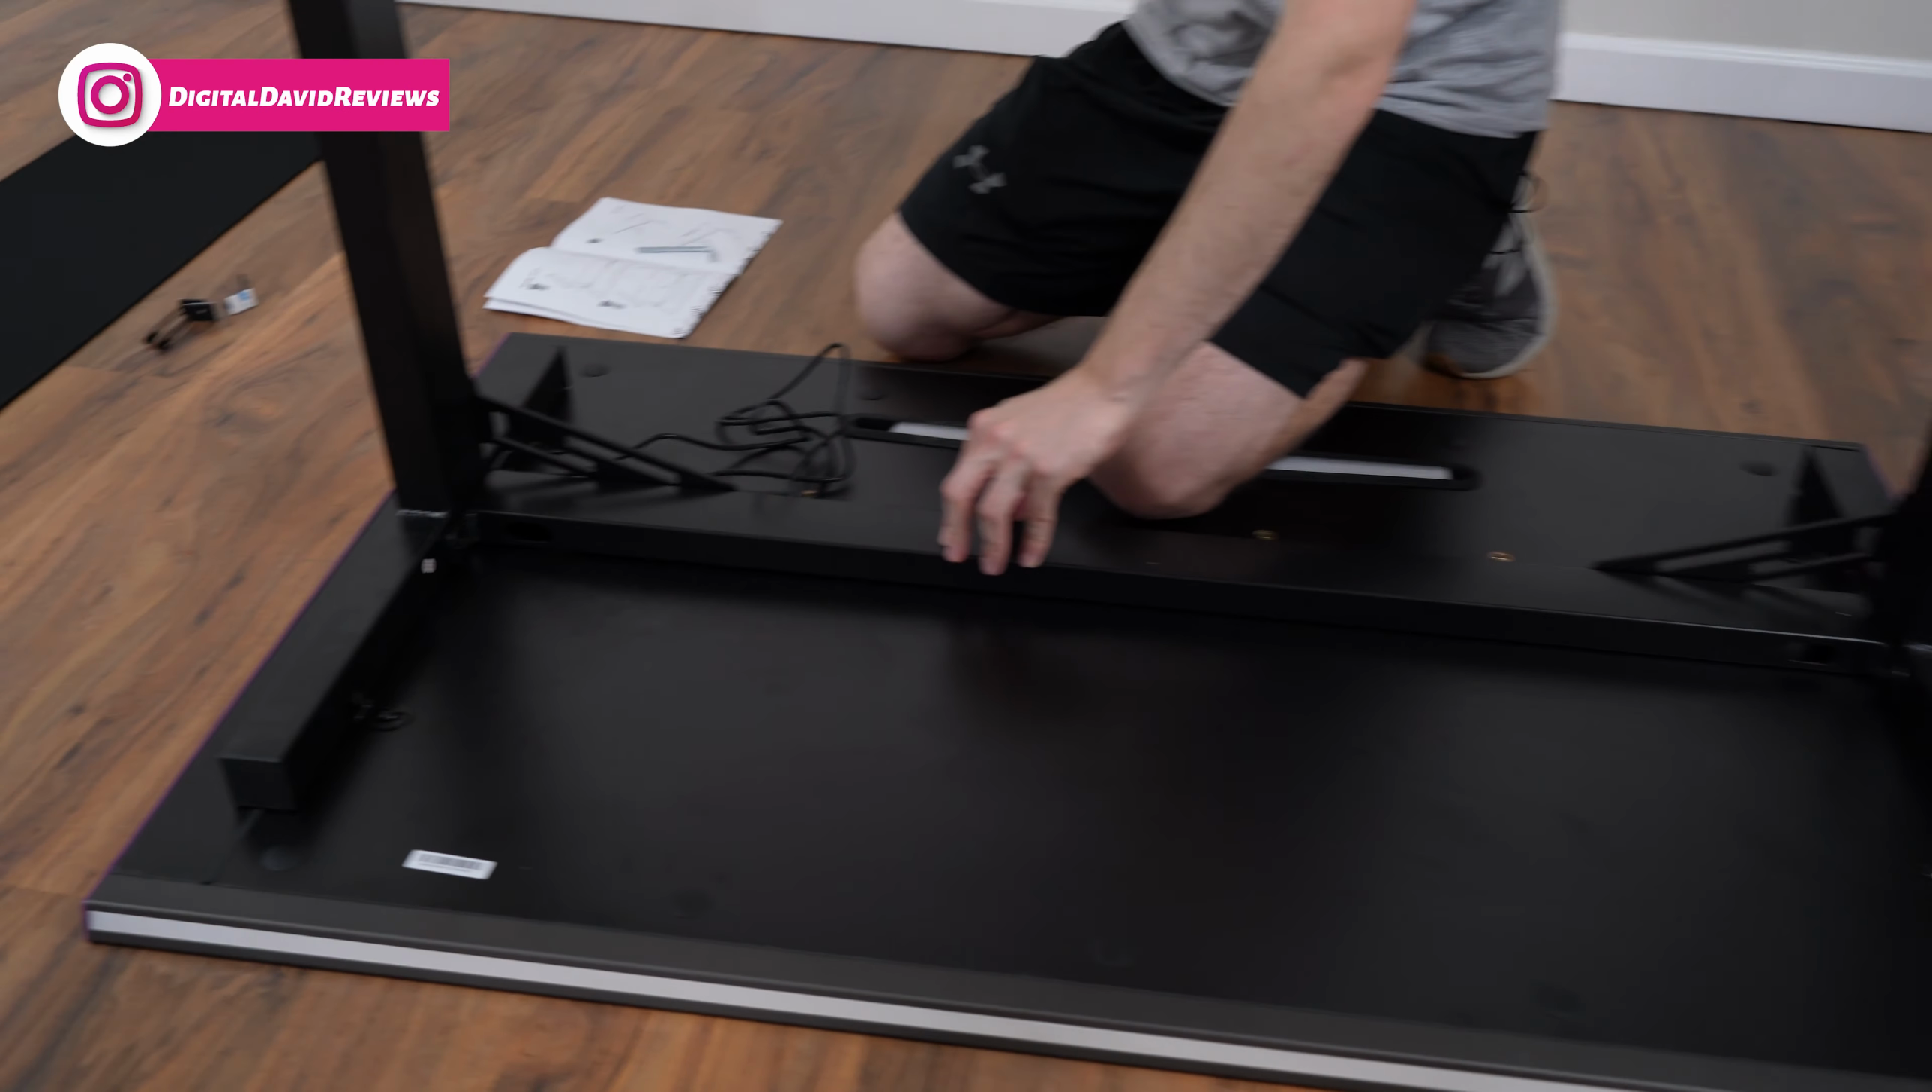Step five is finished you can see everything's assembled right here we now have the desktop onto the stand and frame.